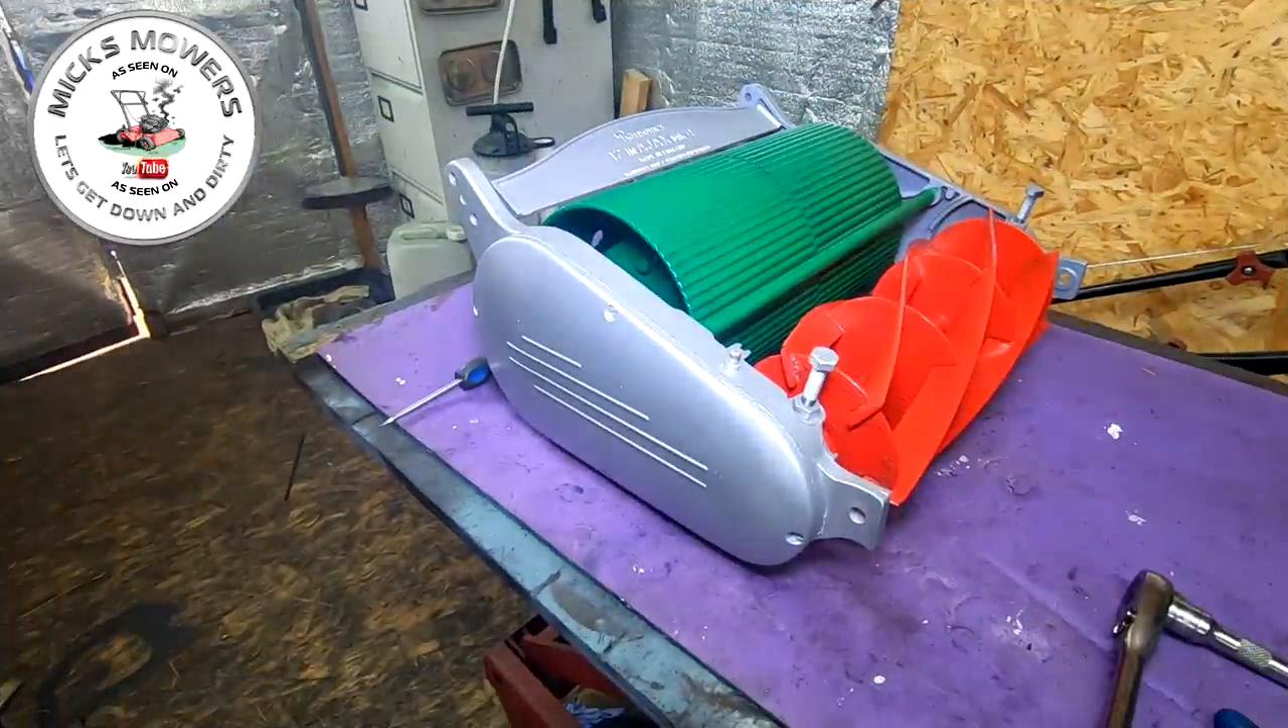Right that's the side cover now put on.